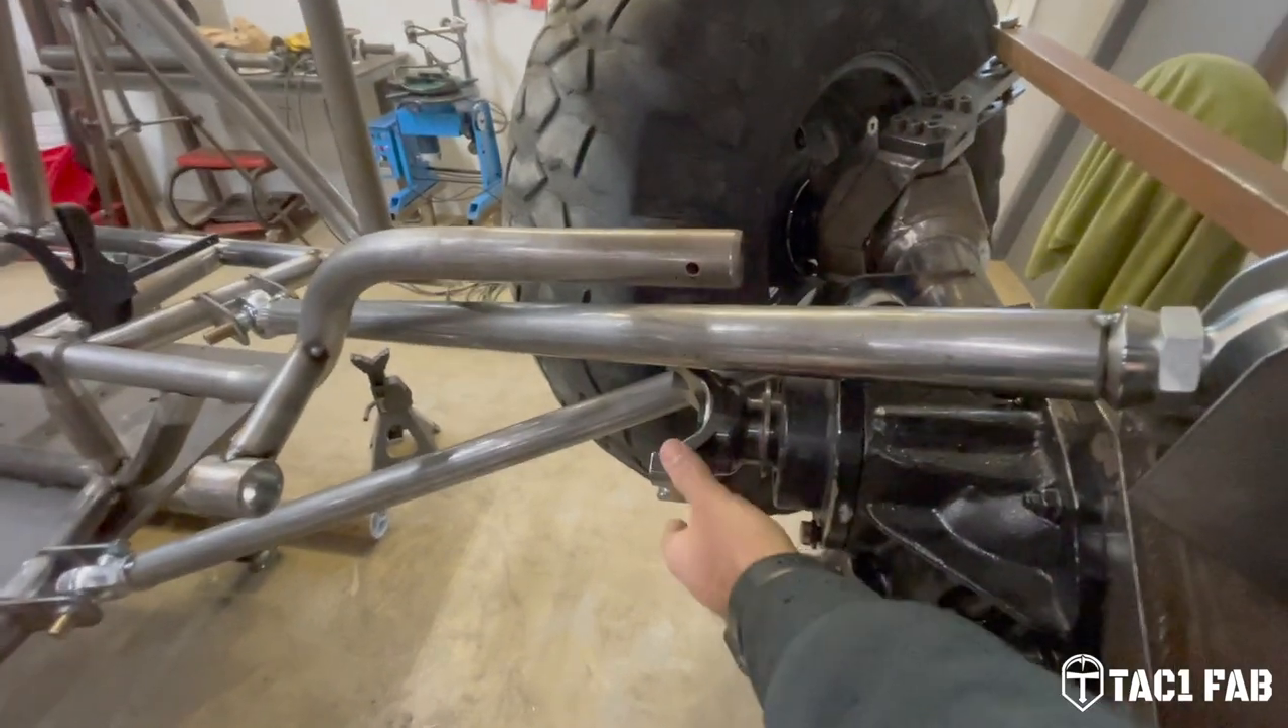We have interference and a clearance issue with this yoke on the high pinion here. It's hitting the, it's hitting the upper link.